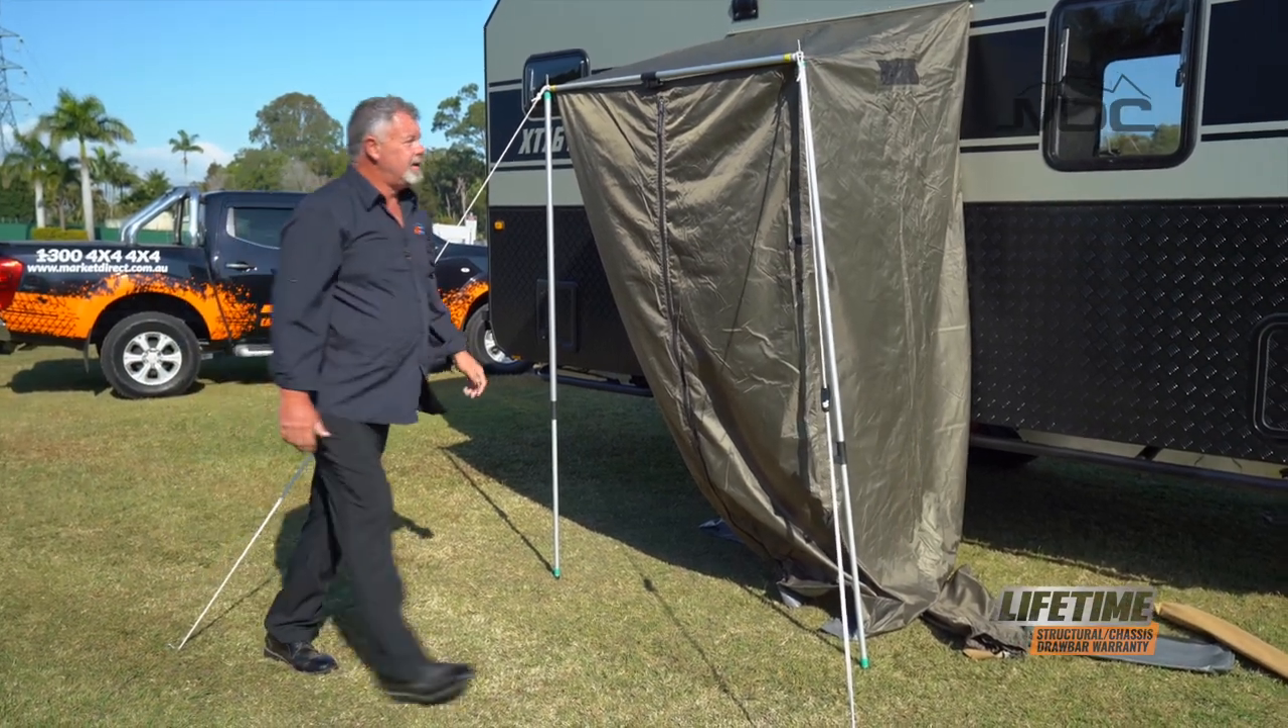So now the basics of our shower tent are up. Straighten it up. It's a matter of pegging the bottom down.